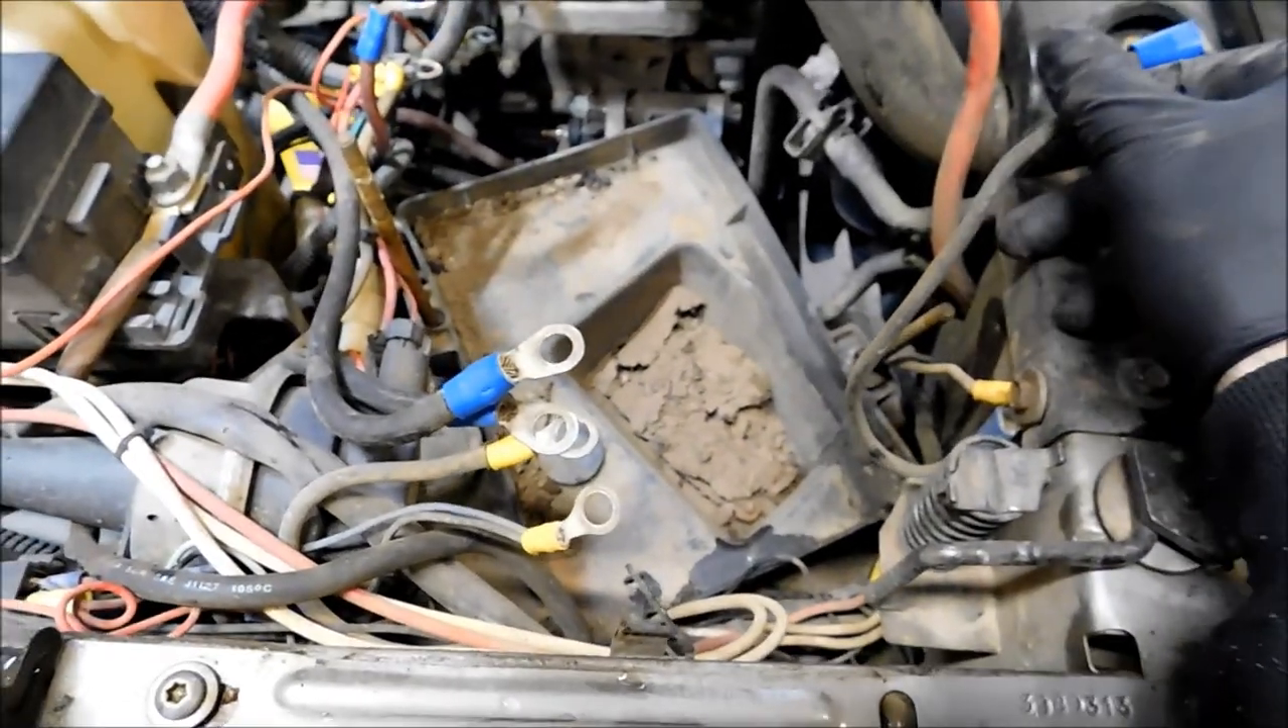All right so I got my battery out.